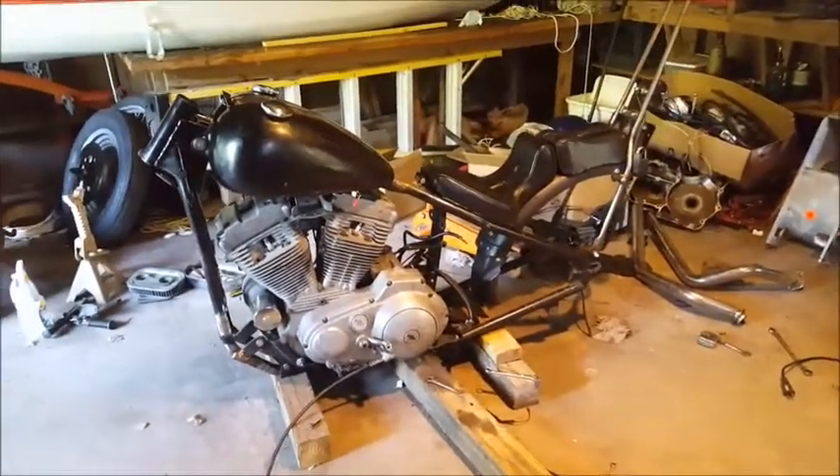Right now the bike is not put back together yet.